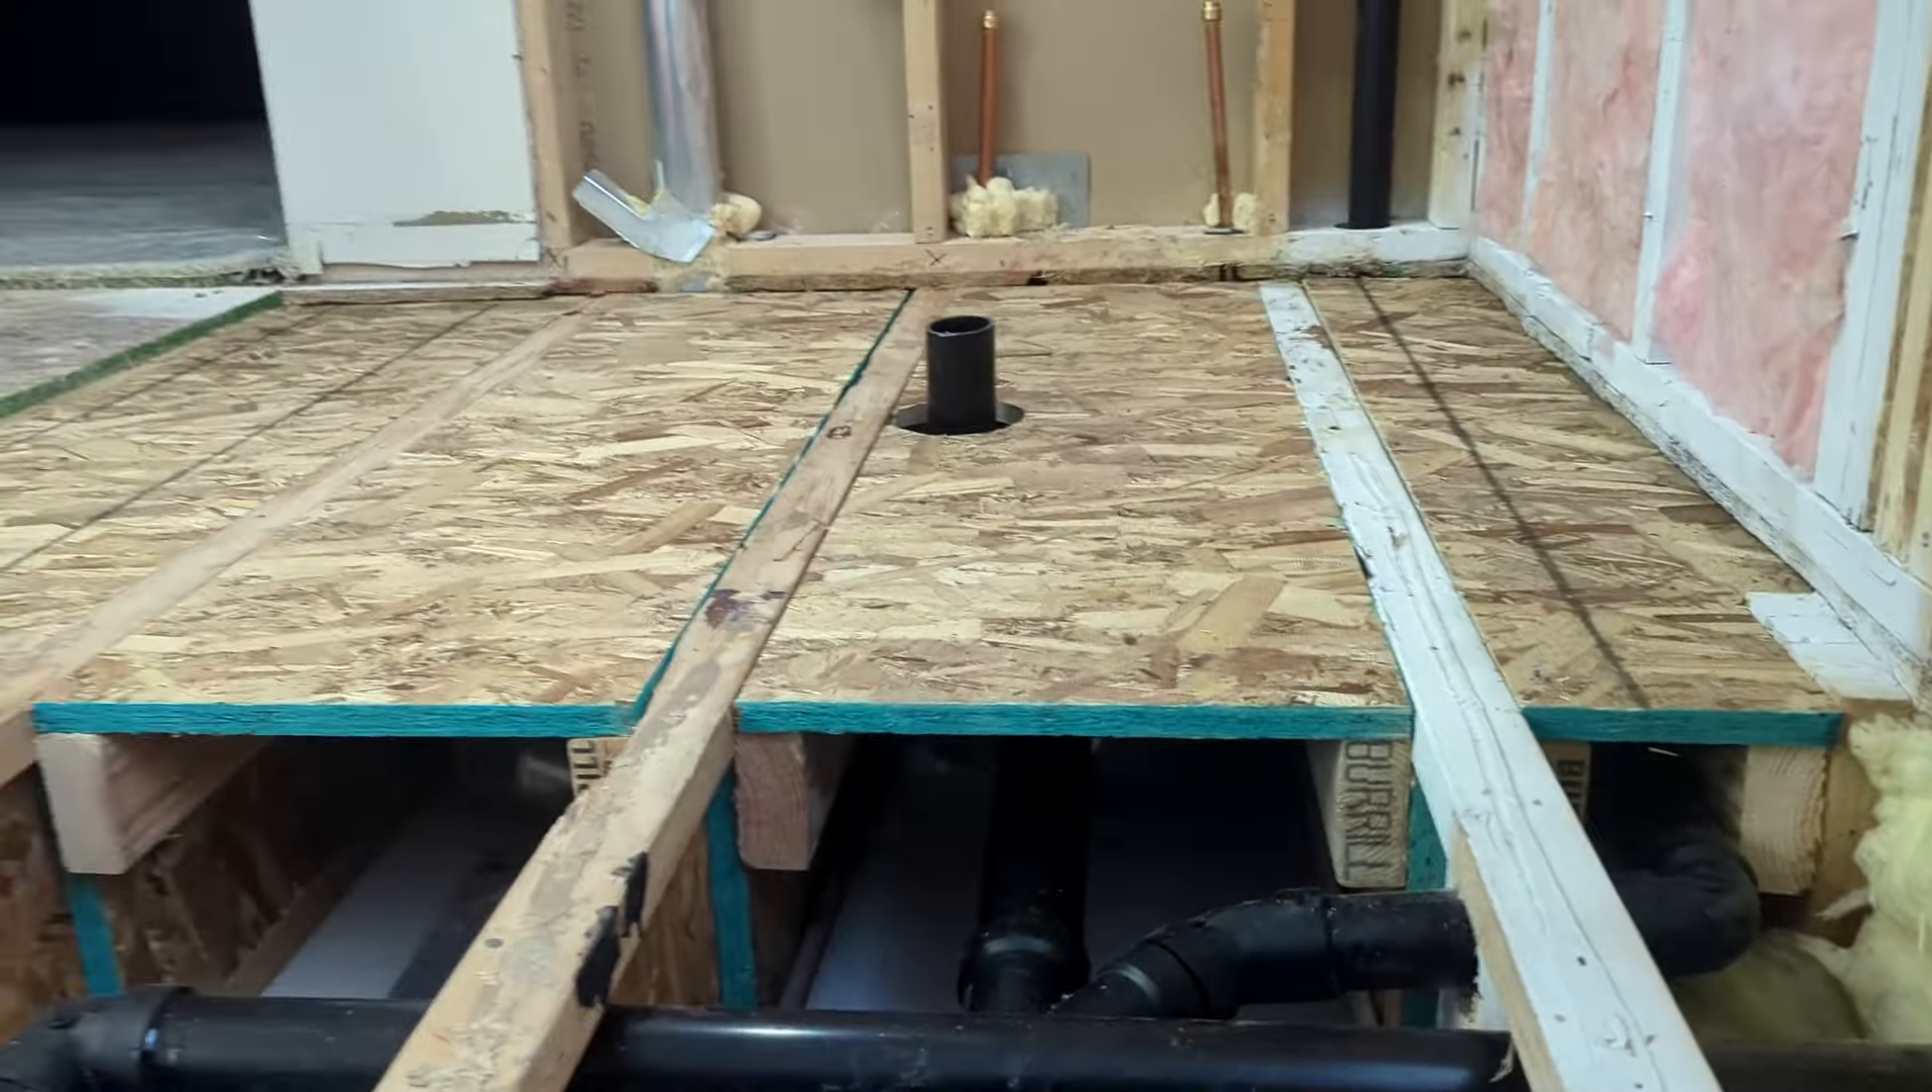You can see that's what that looks like with the flooring now flush with the top of the TJI floor joists.